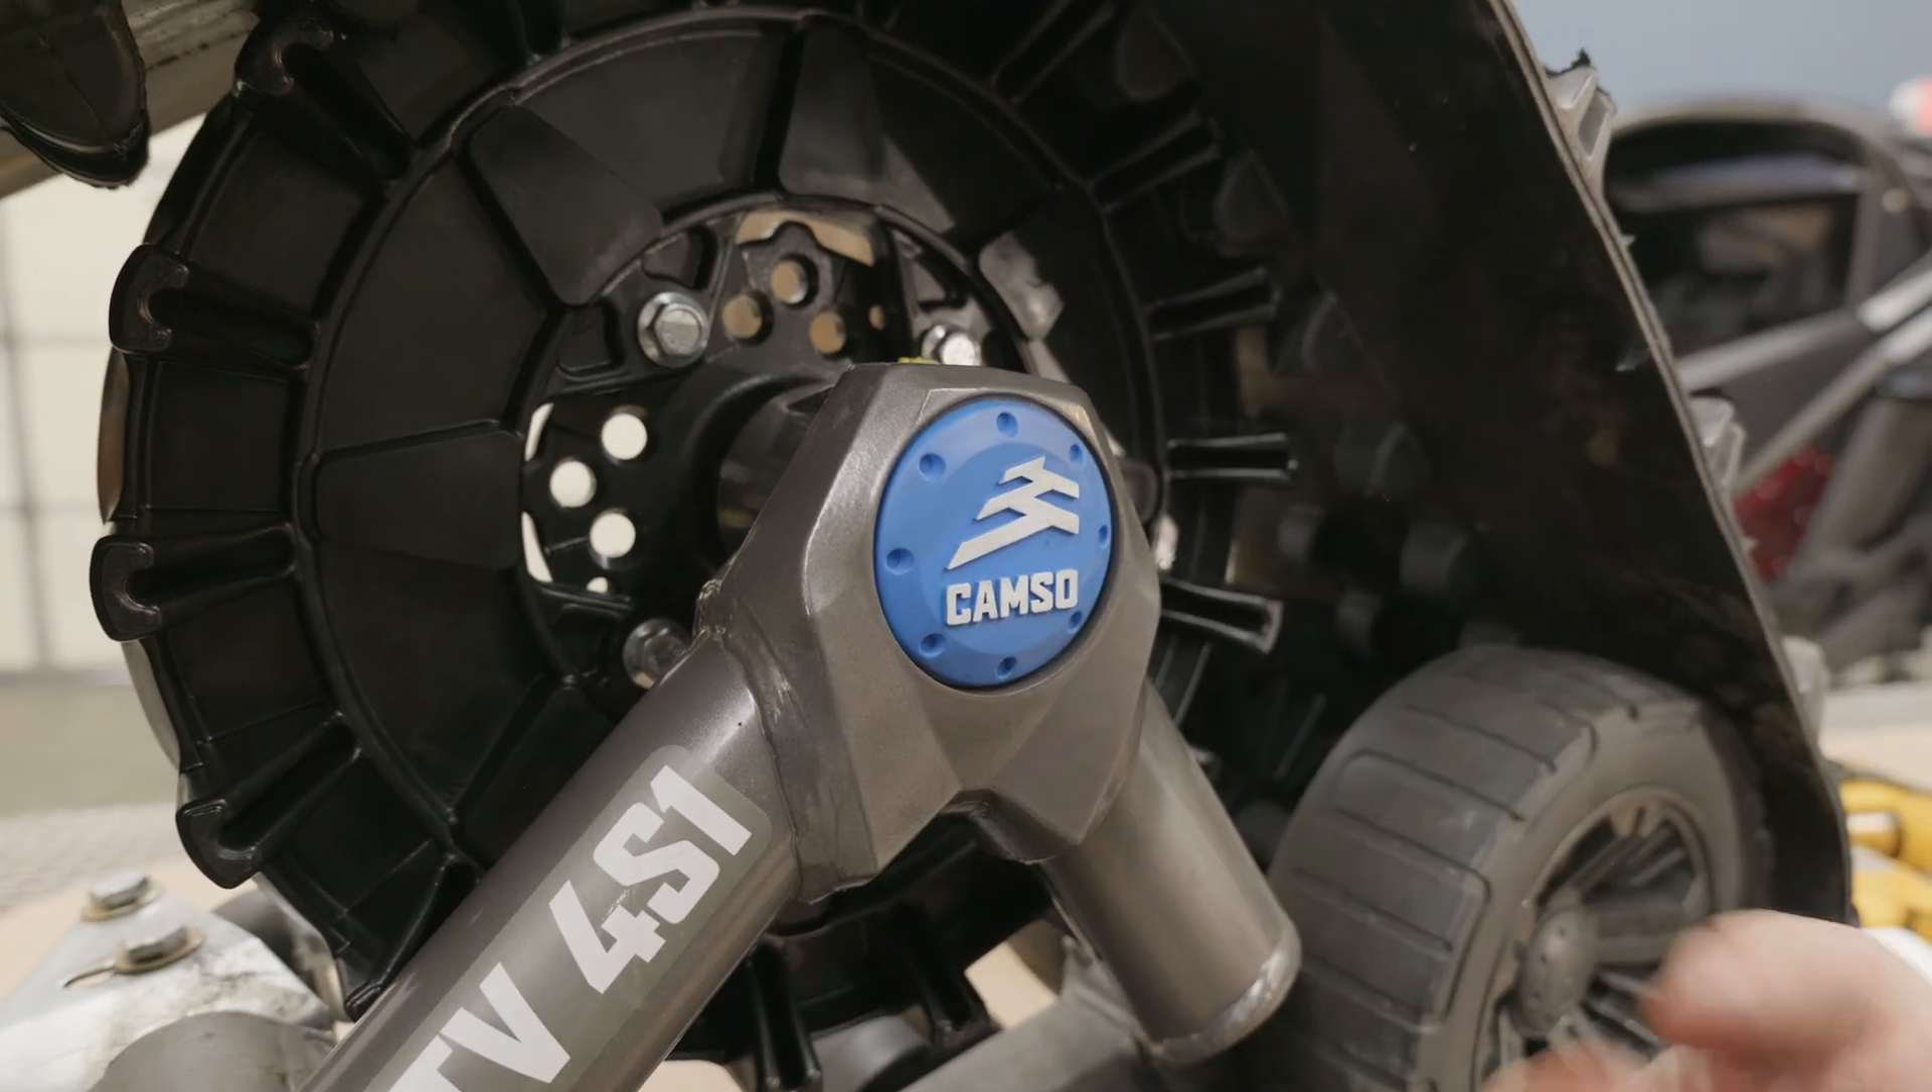You can see that that dust cover is seated perfectly in there and not kicked out.